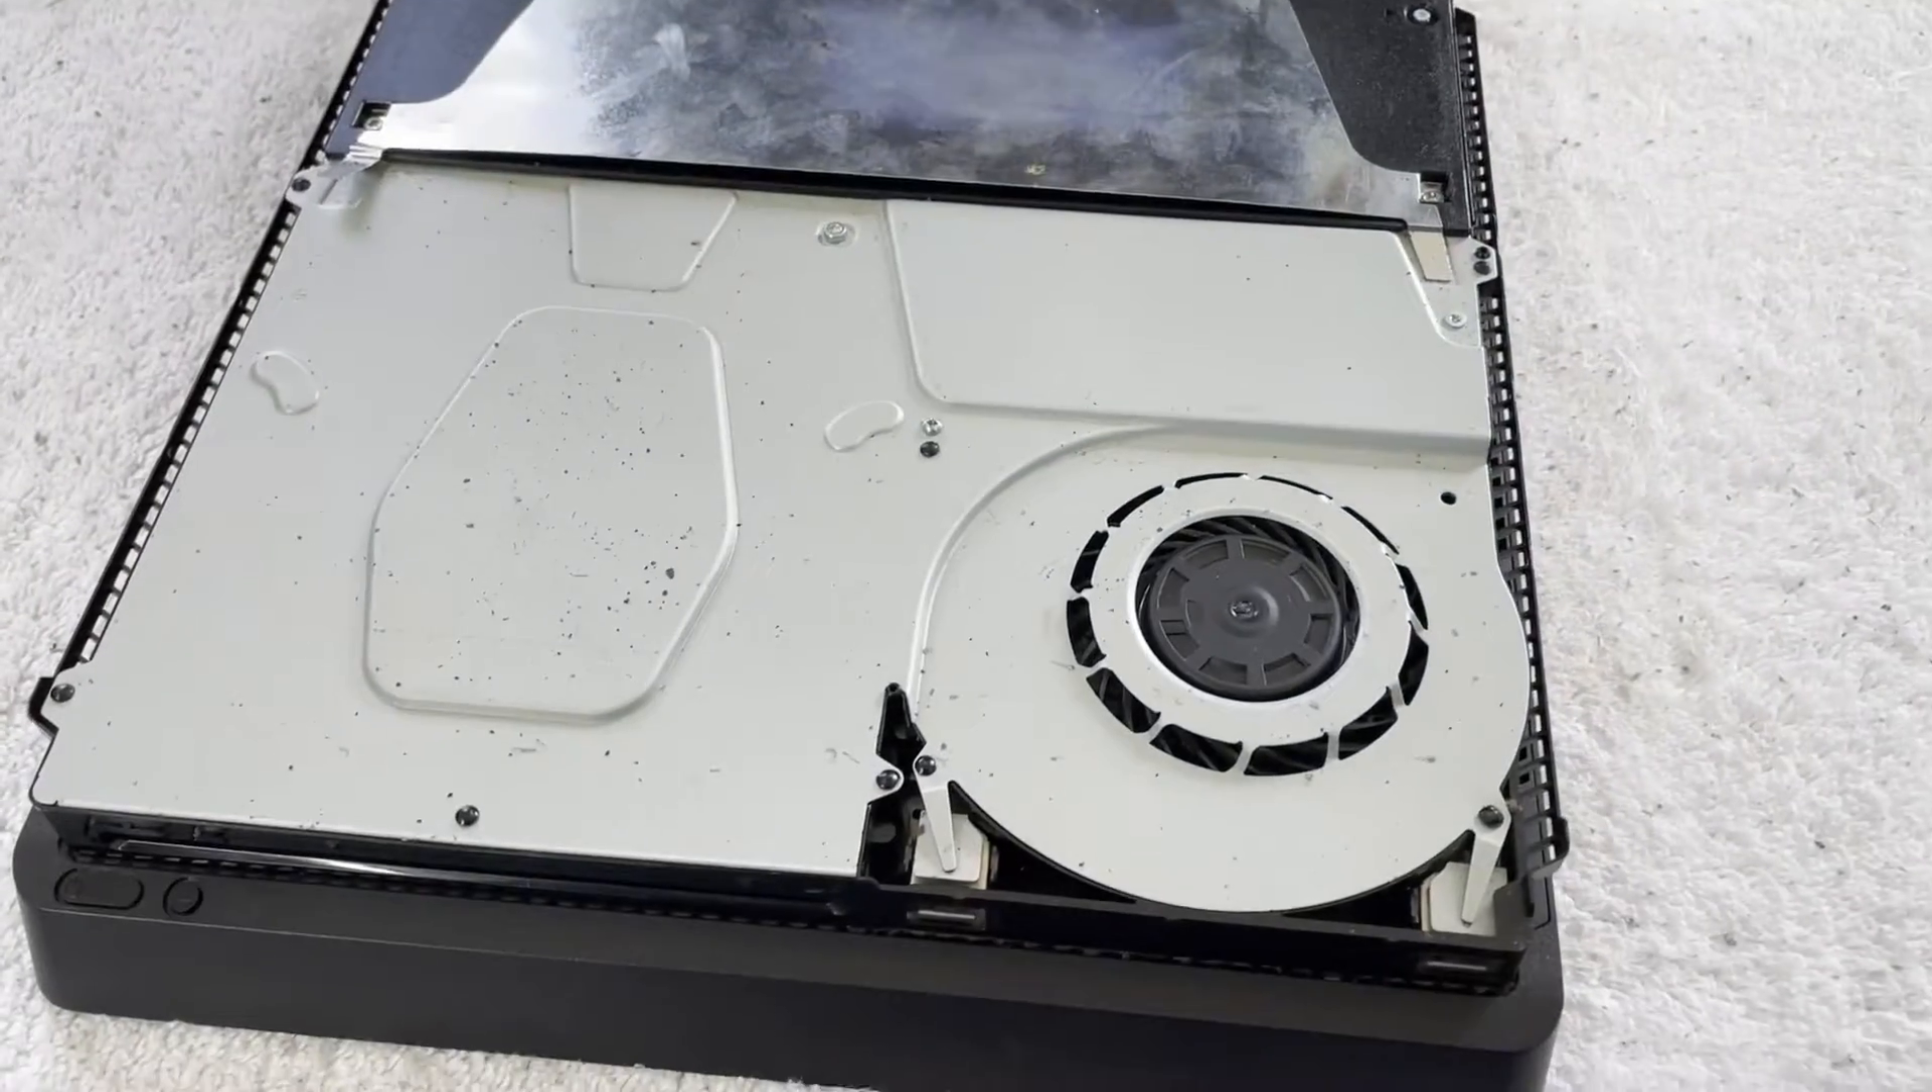Top cover is off, and you can kind of see what it looks like in here.